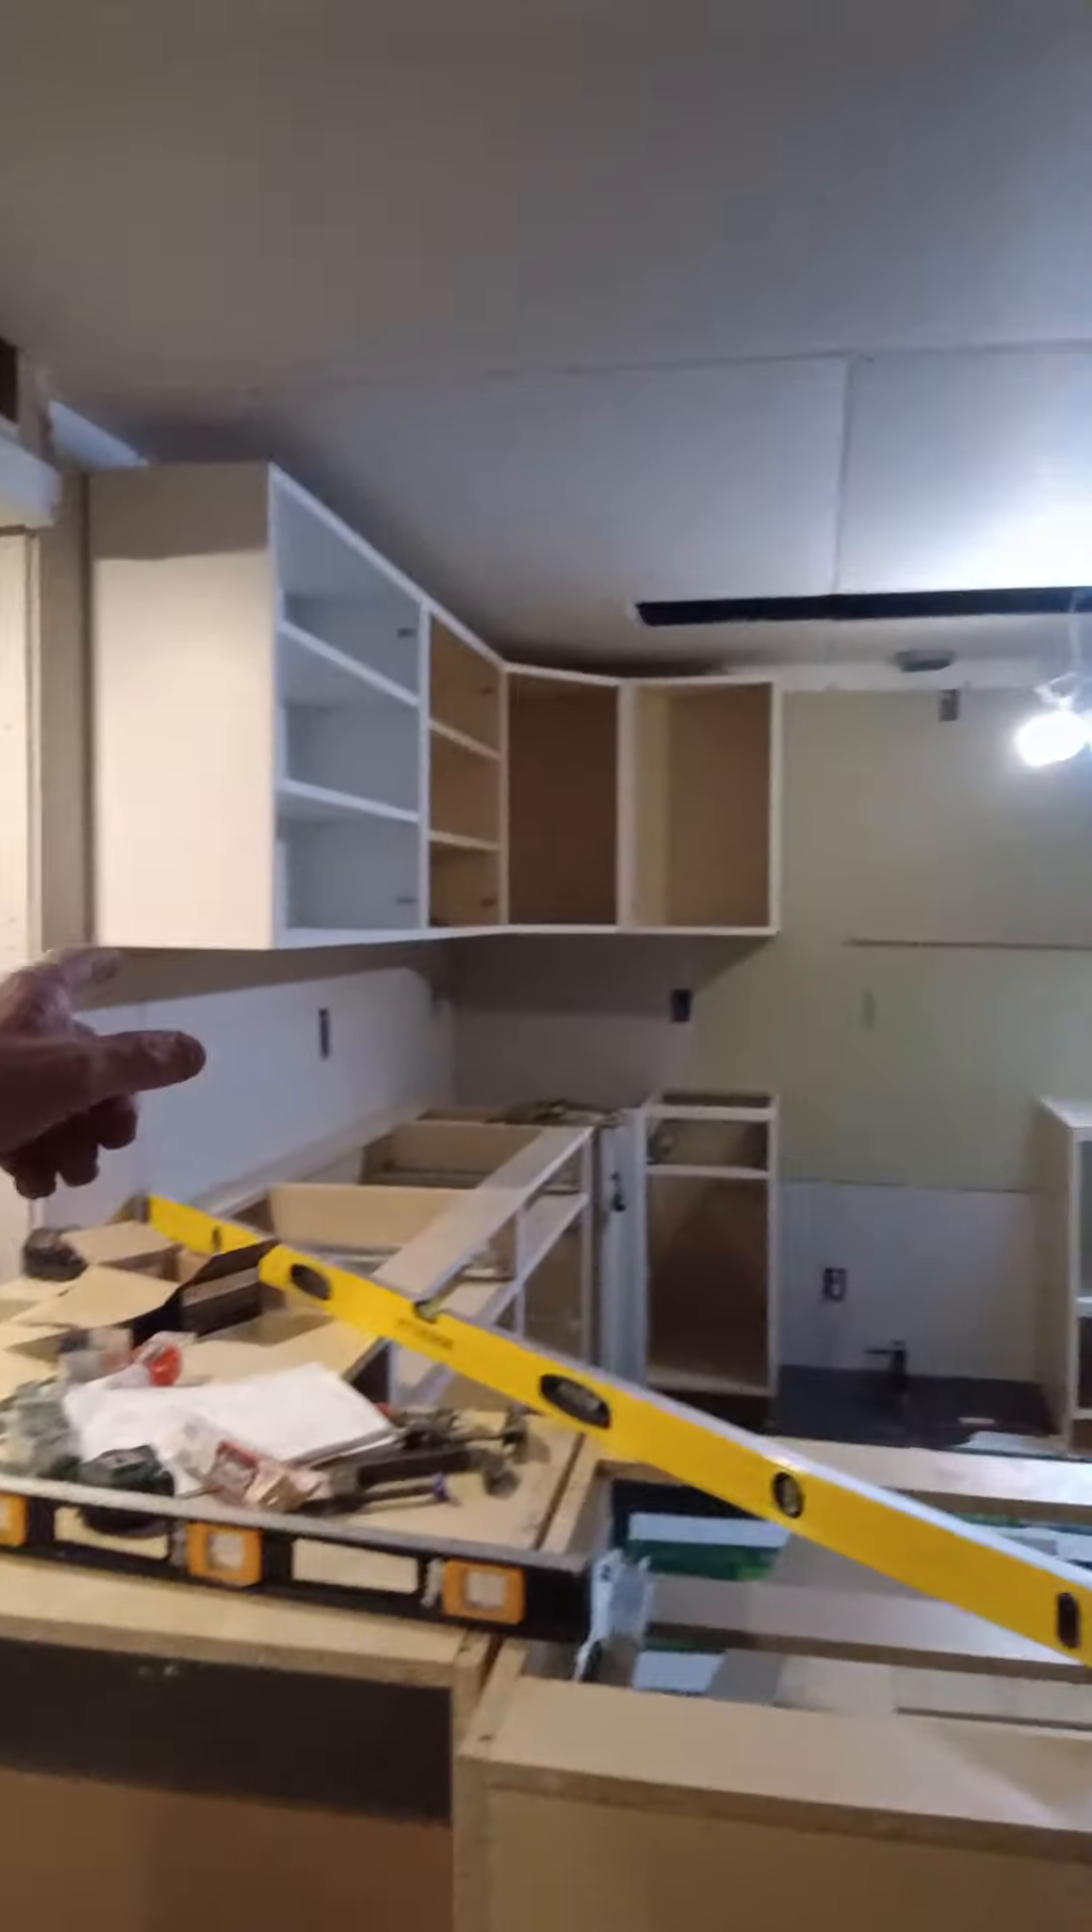I've already installed most of these cabinets.